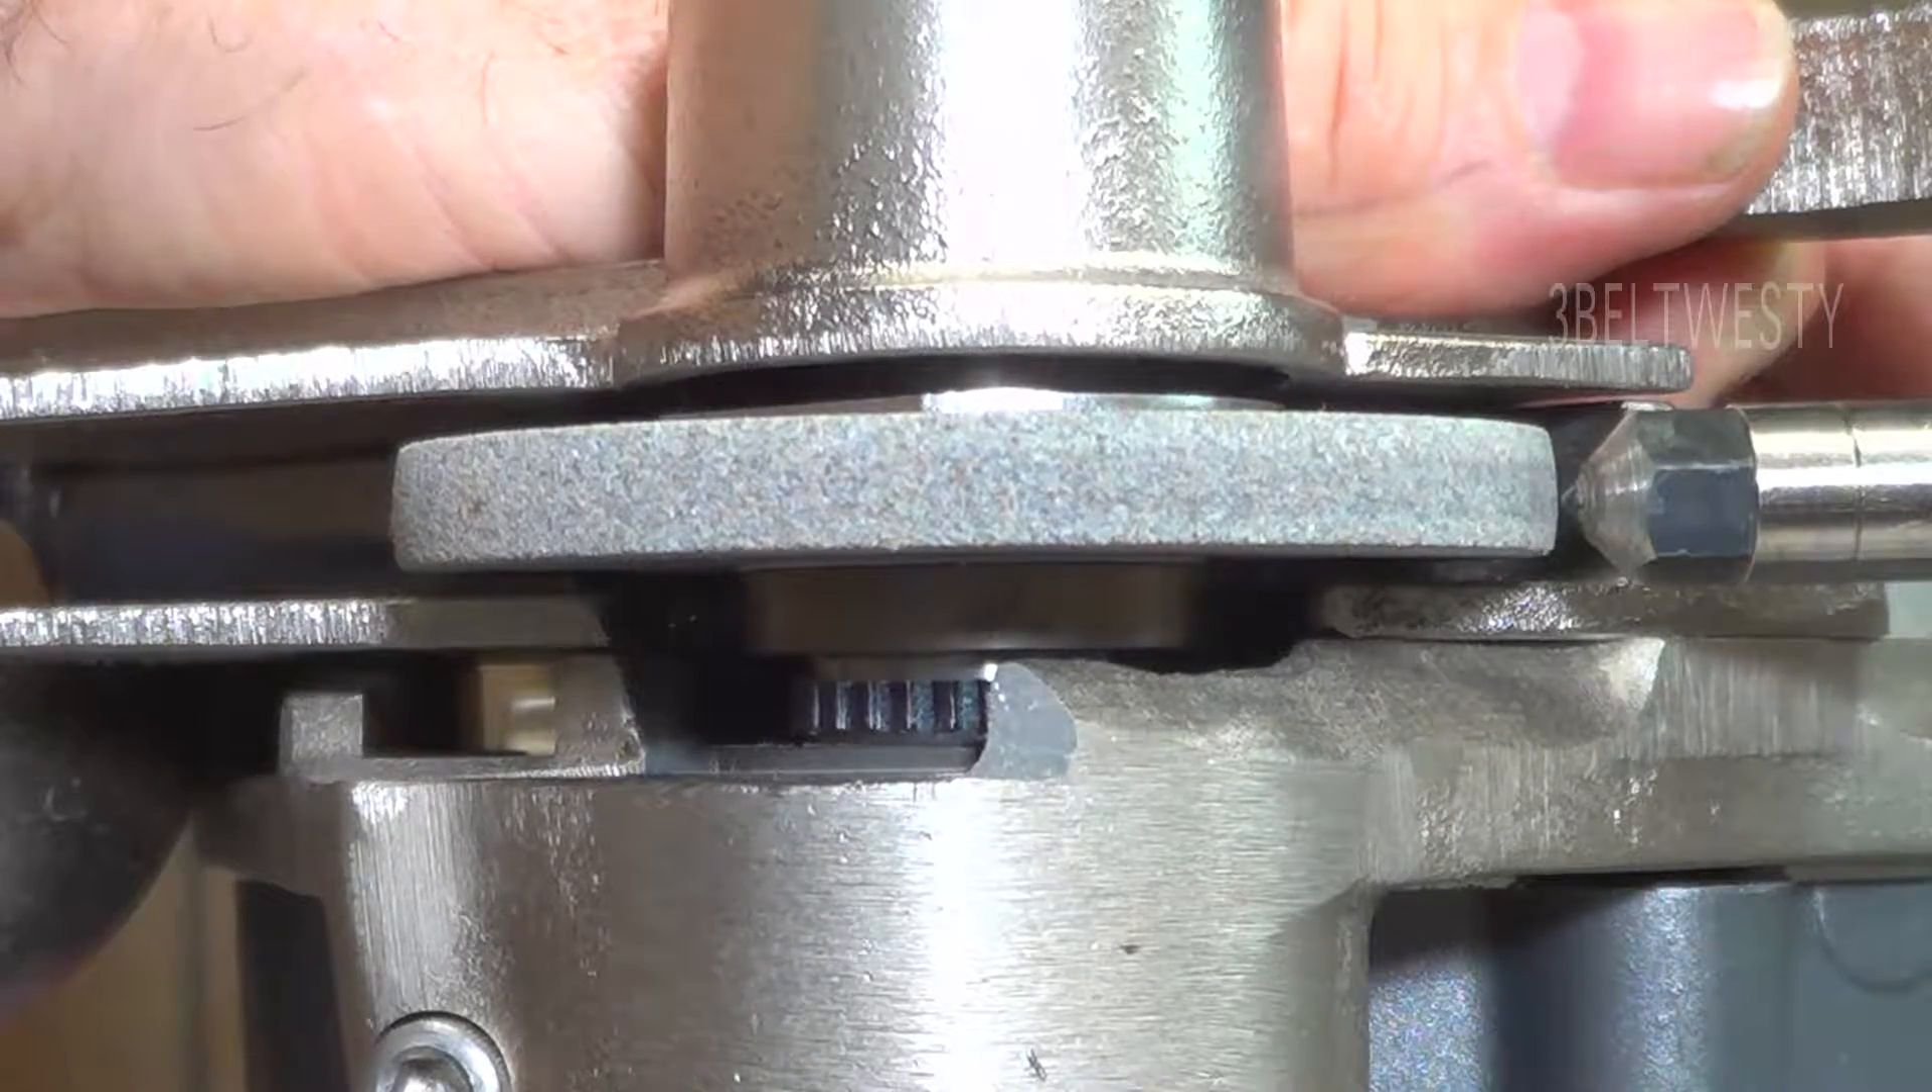Now when I put the diamond dresser on here it lo and behold will hit the equator of the grind wheel just where it should be.